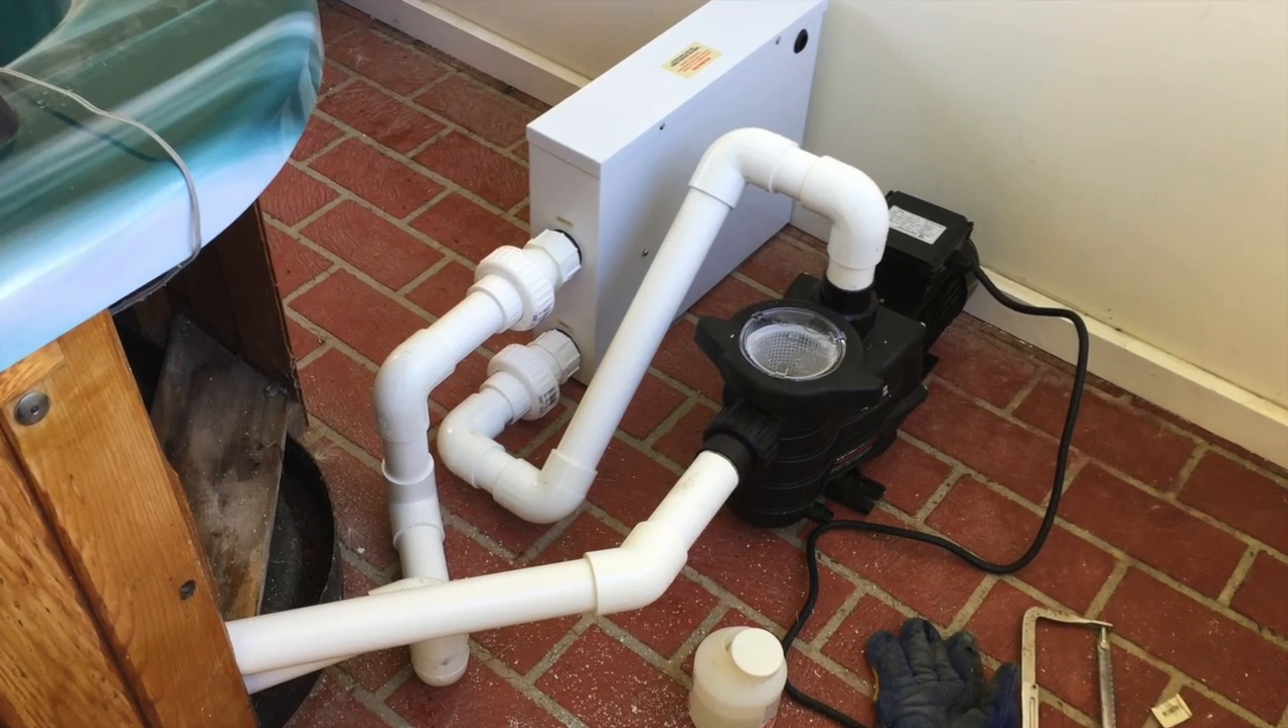So there we have it, the heater and pump are plumbed in, right where the customer wanted them, out of the way, and nice and neat.